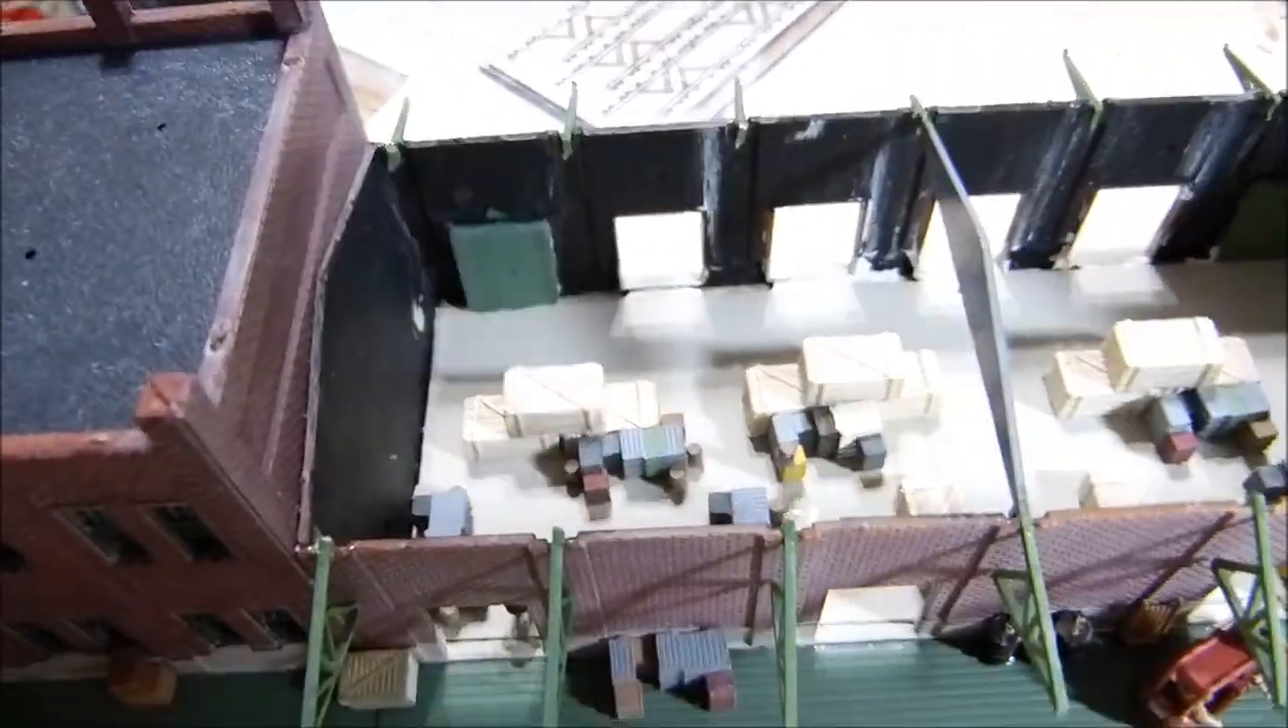I started putting in my, uh, crates and stuff.